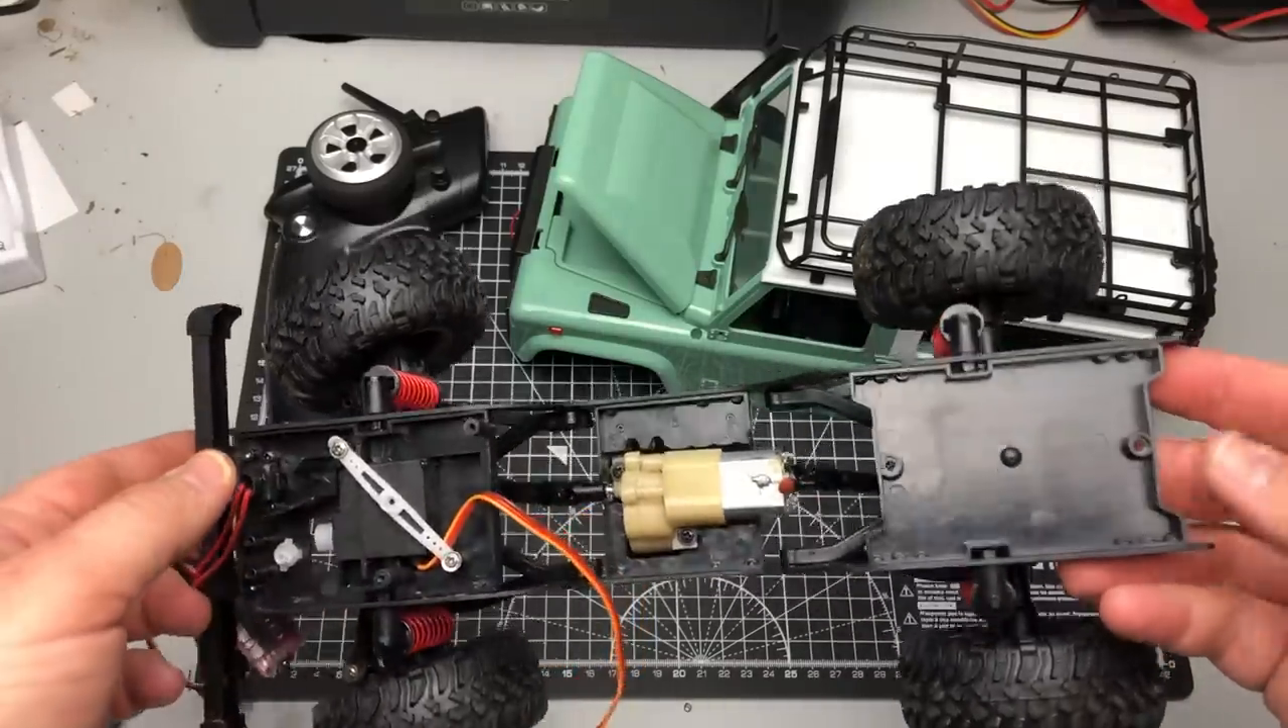So motor and gearbox are in just need to solder the lead on there.